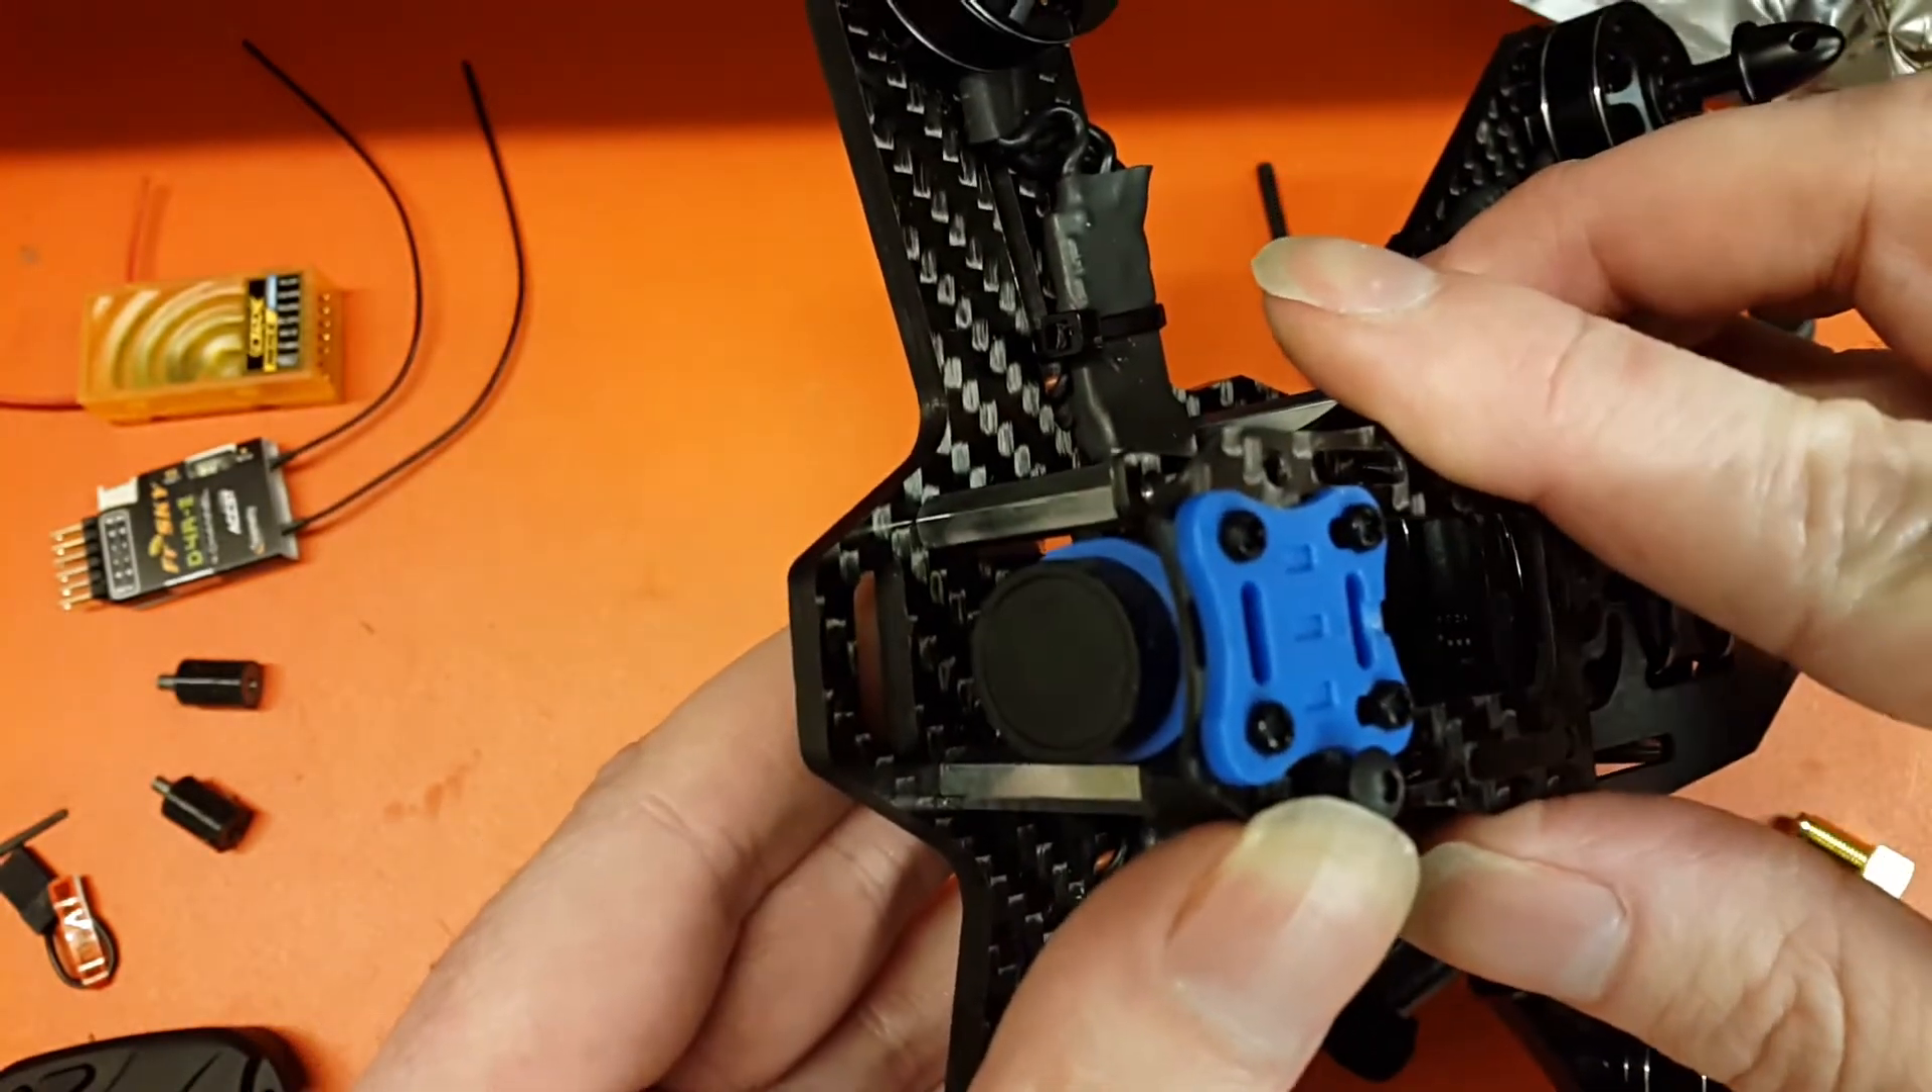So as you can see now the camera sits there and can be adjusted to a decent angle for FPV.